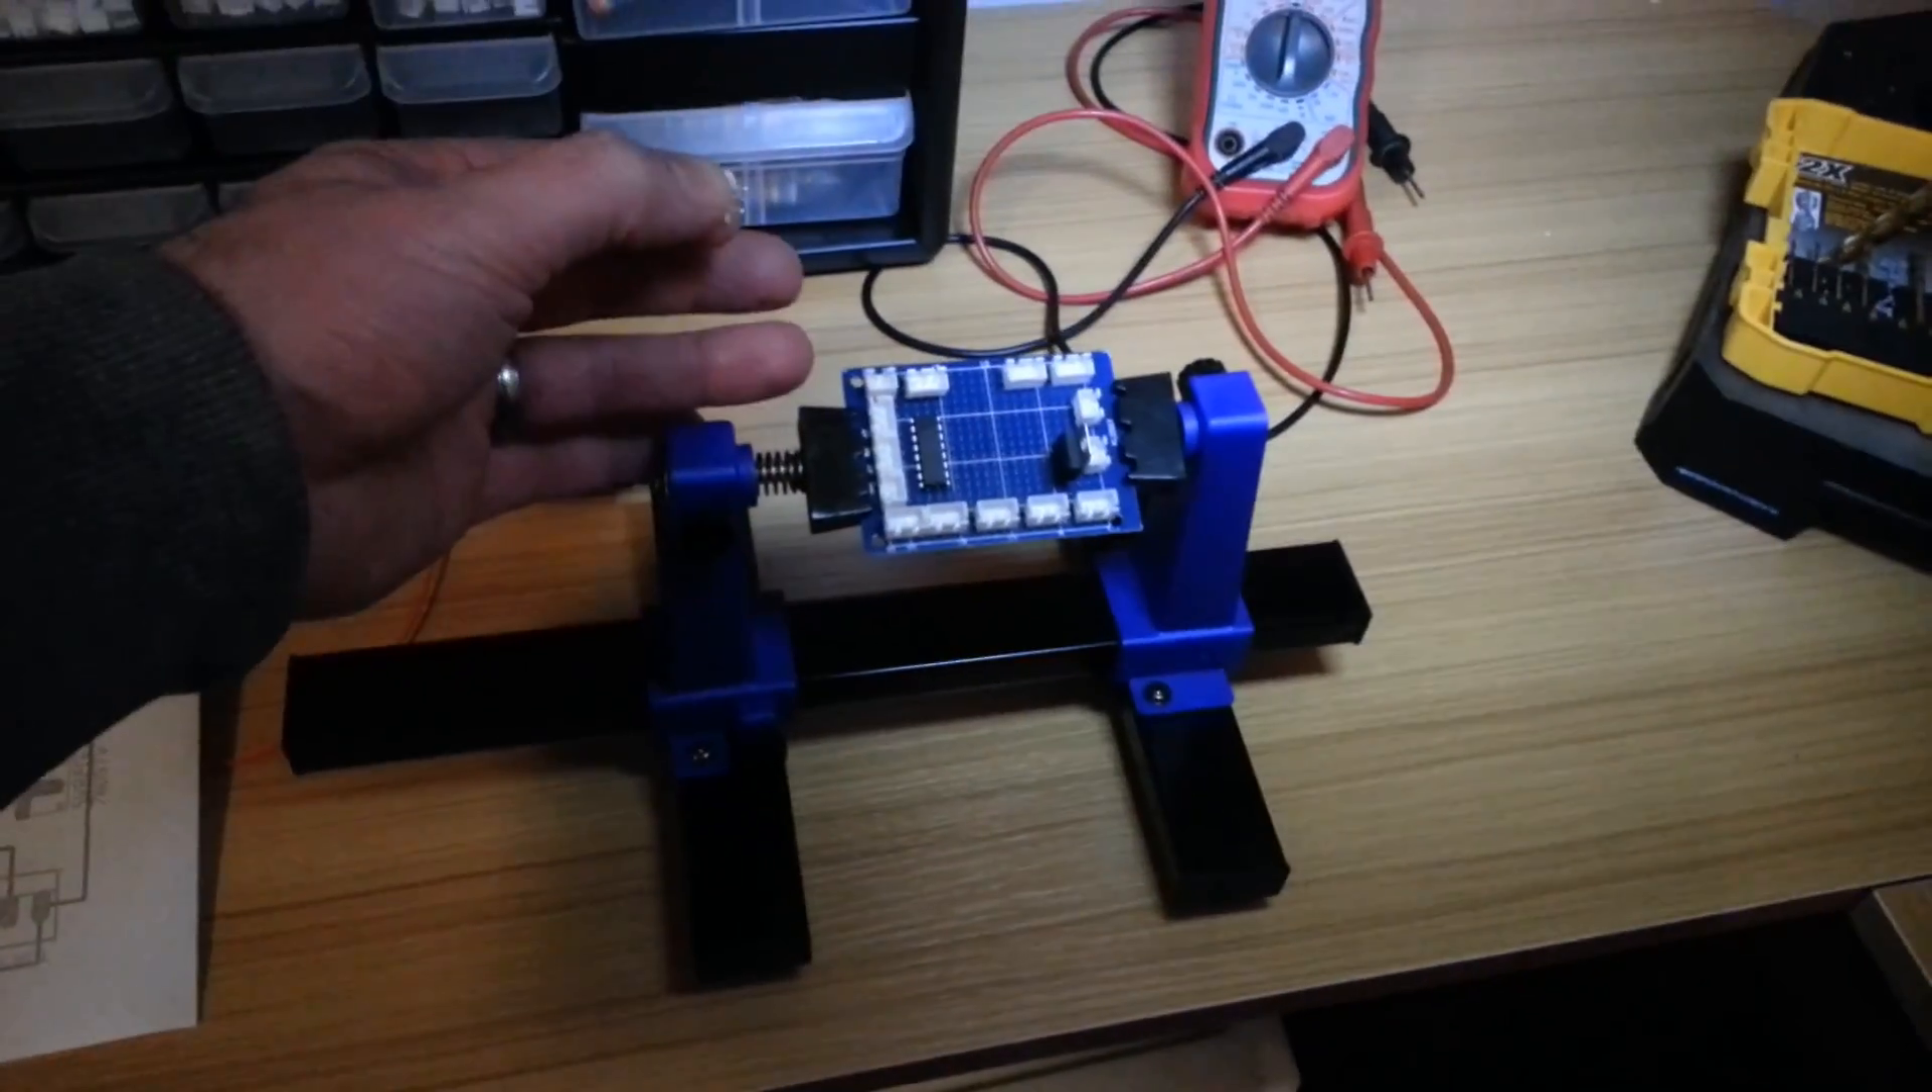I have my circuit board holder right here and I have my perforated circuit board in there already and I've already started putting in parts here.